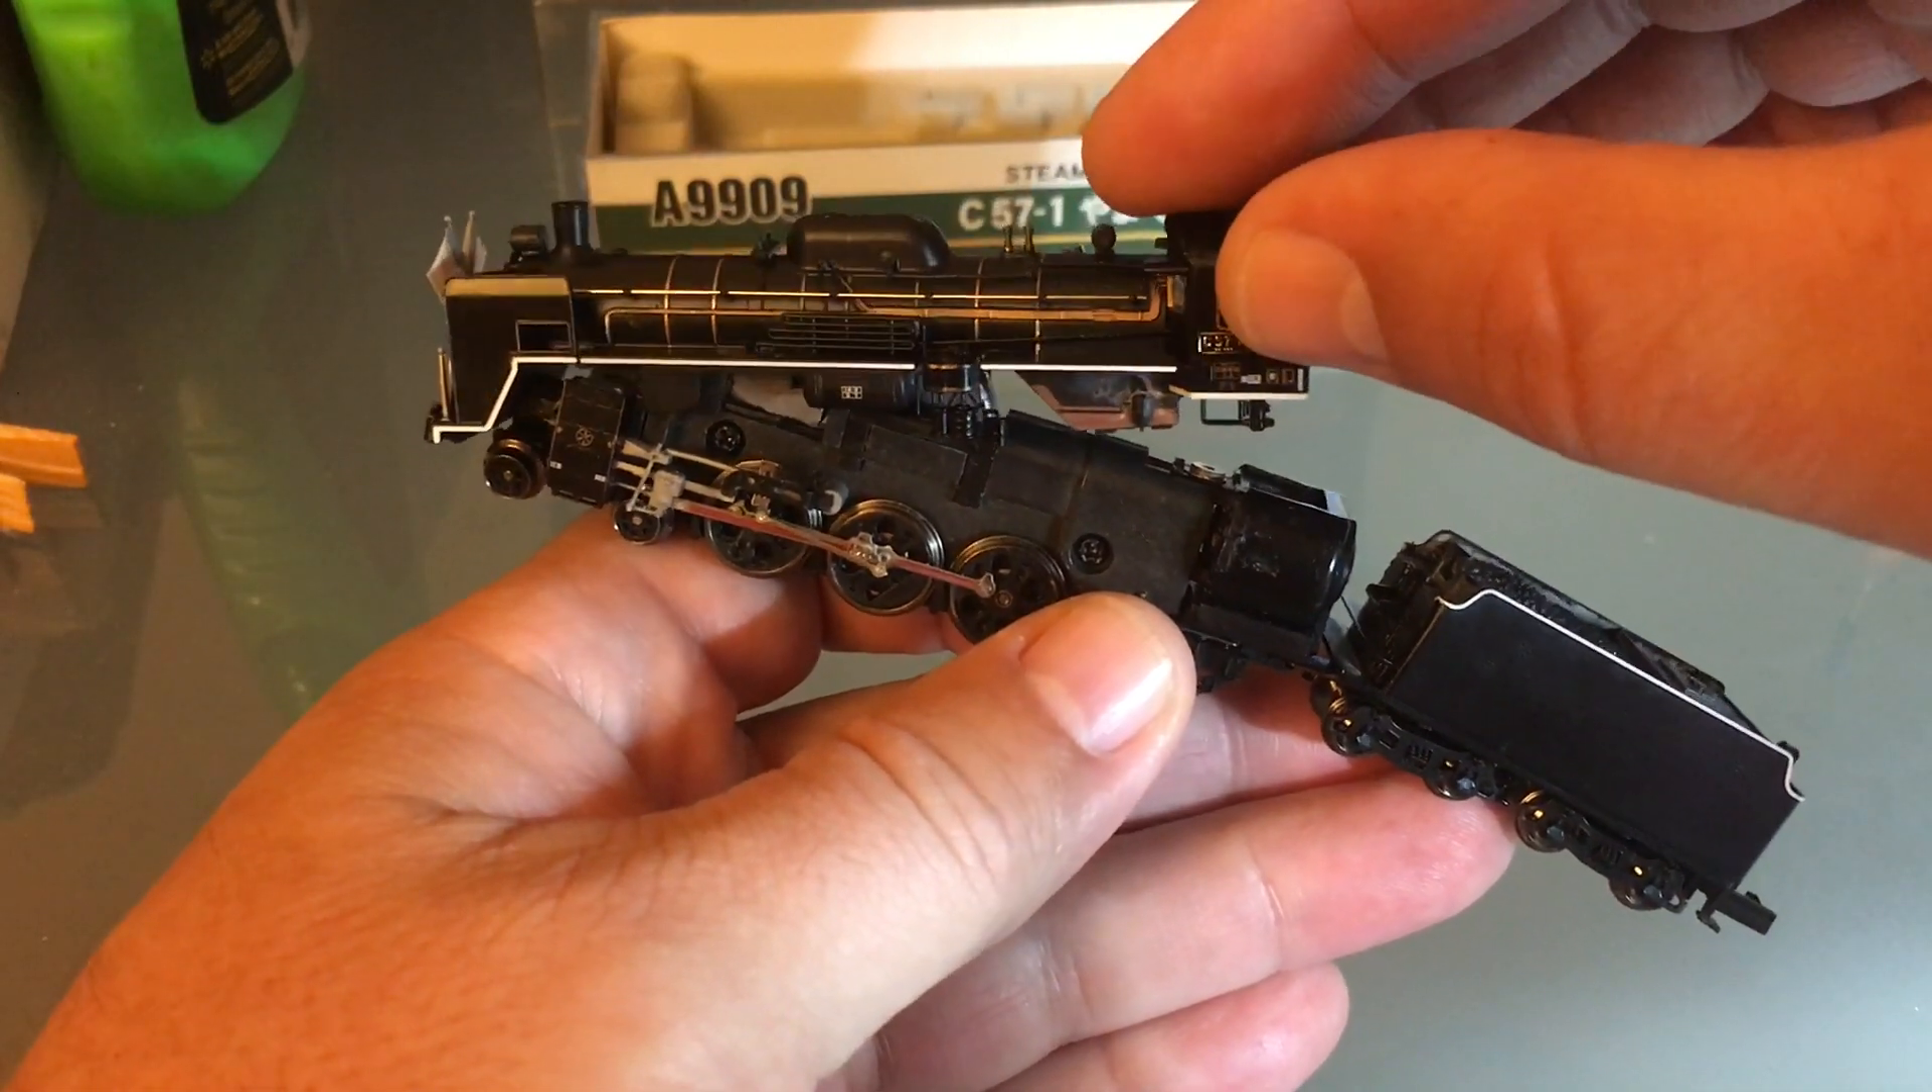Now, all that's left to do is put the shell back on.